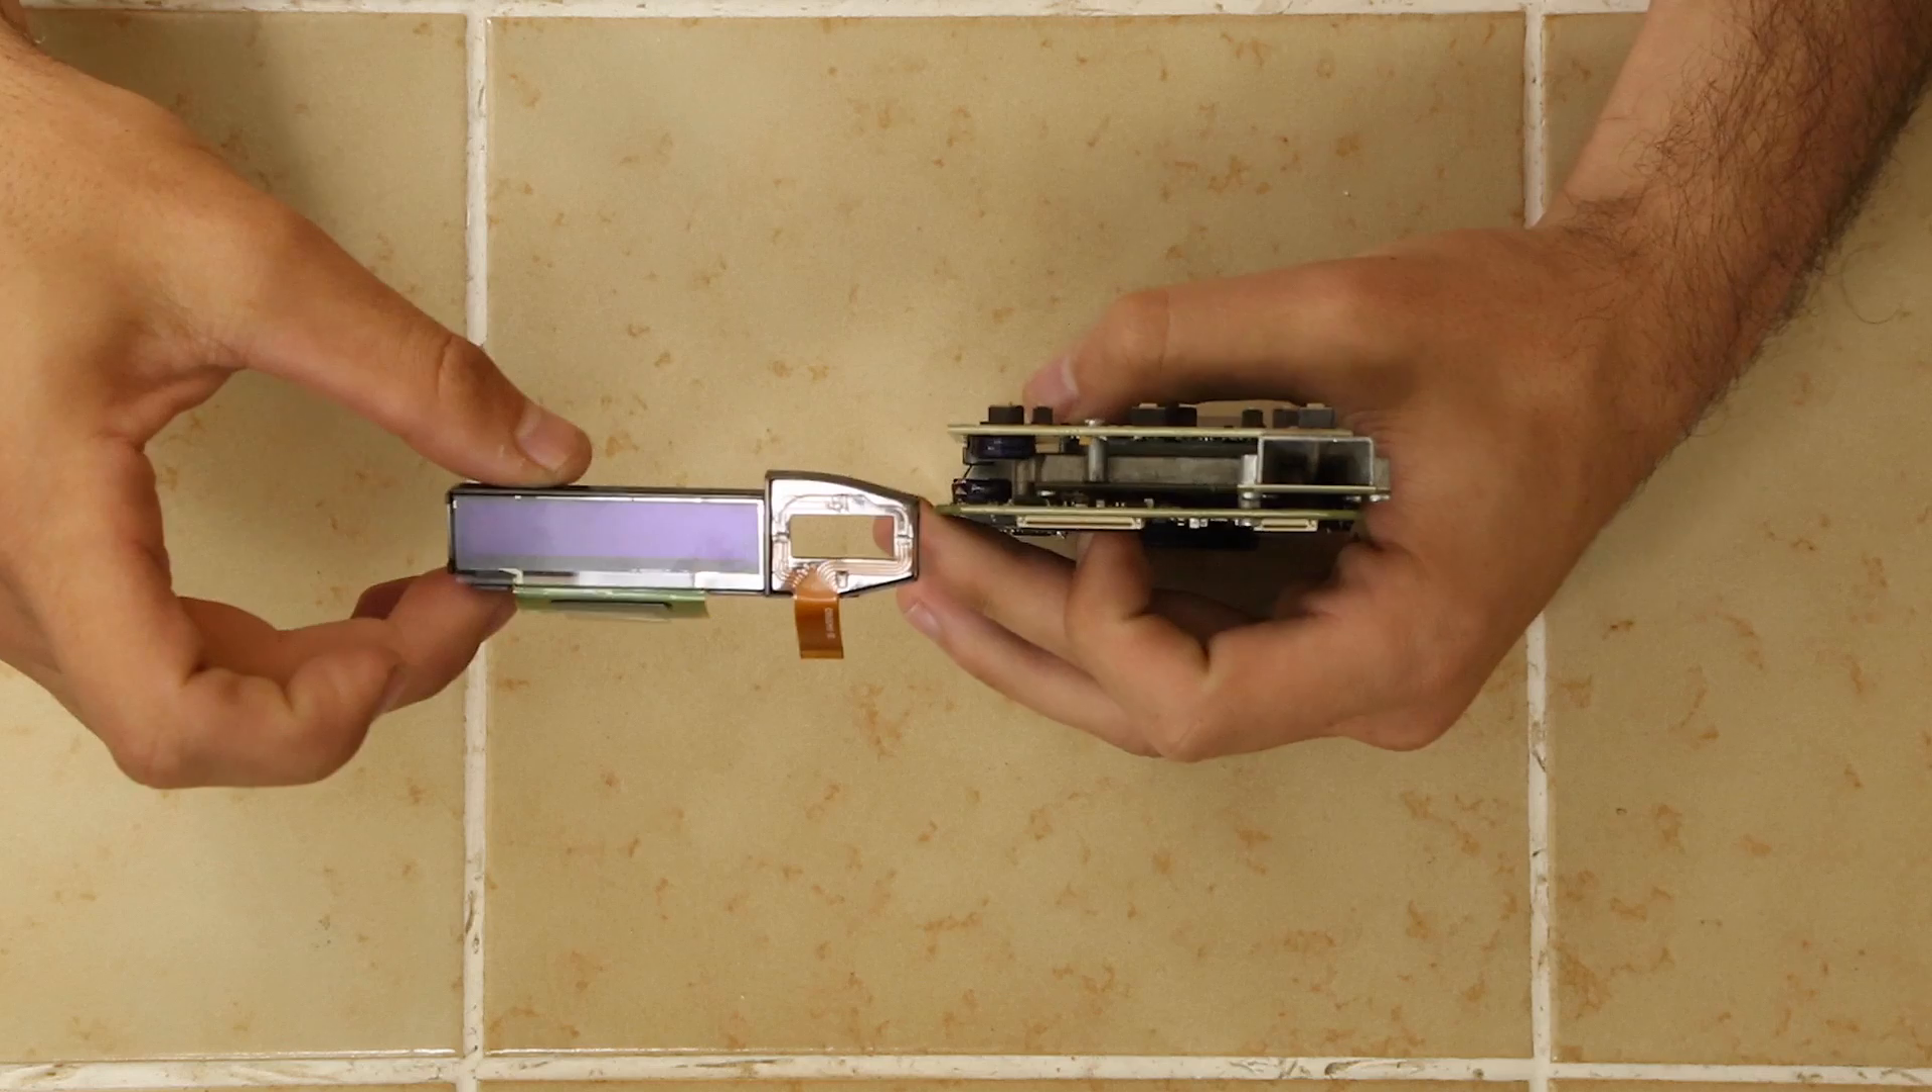So, we have removed the display.